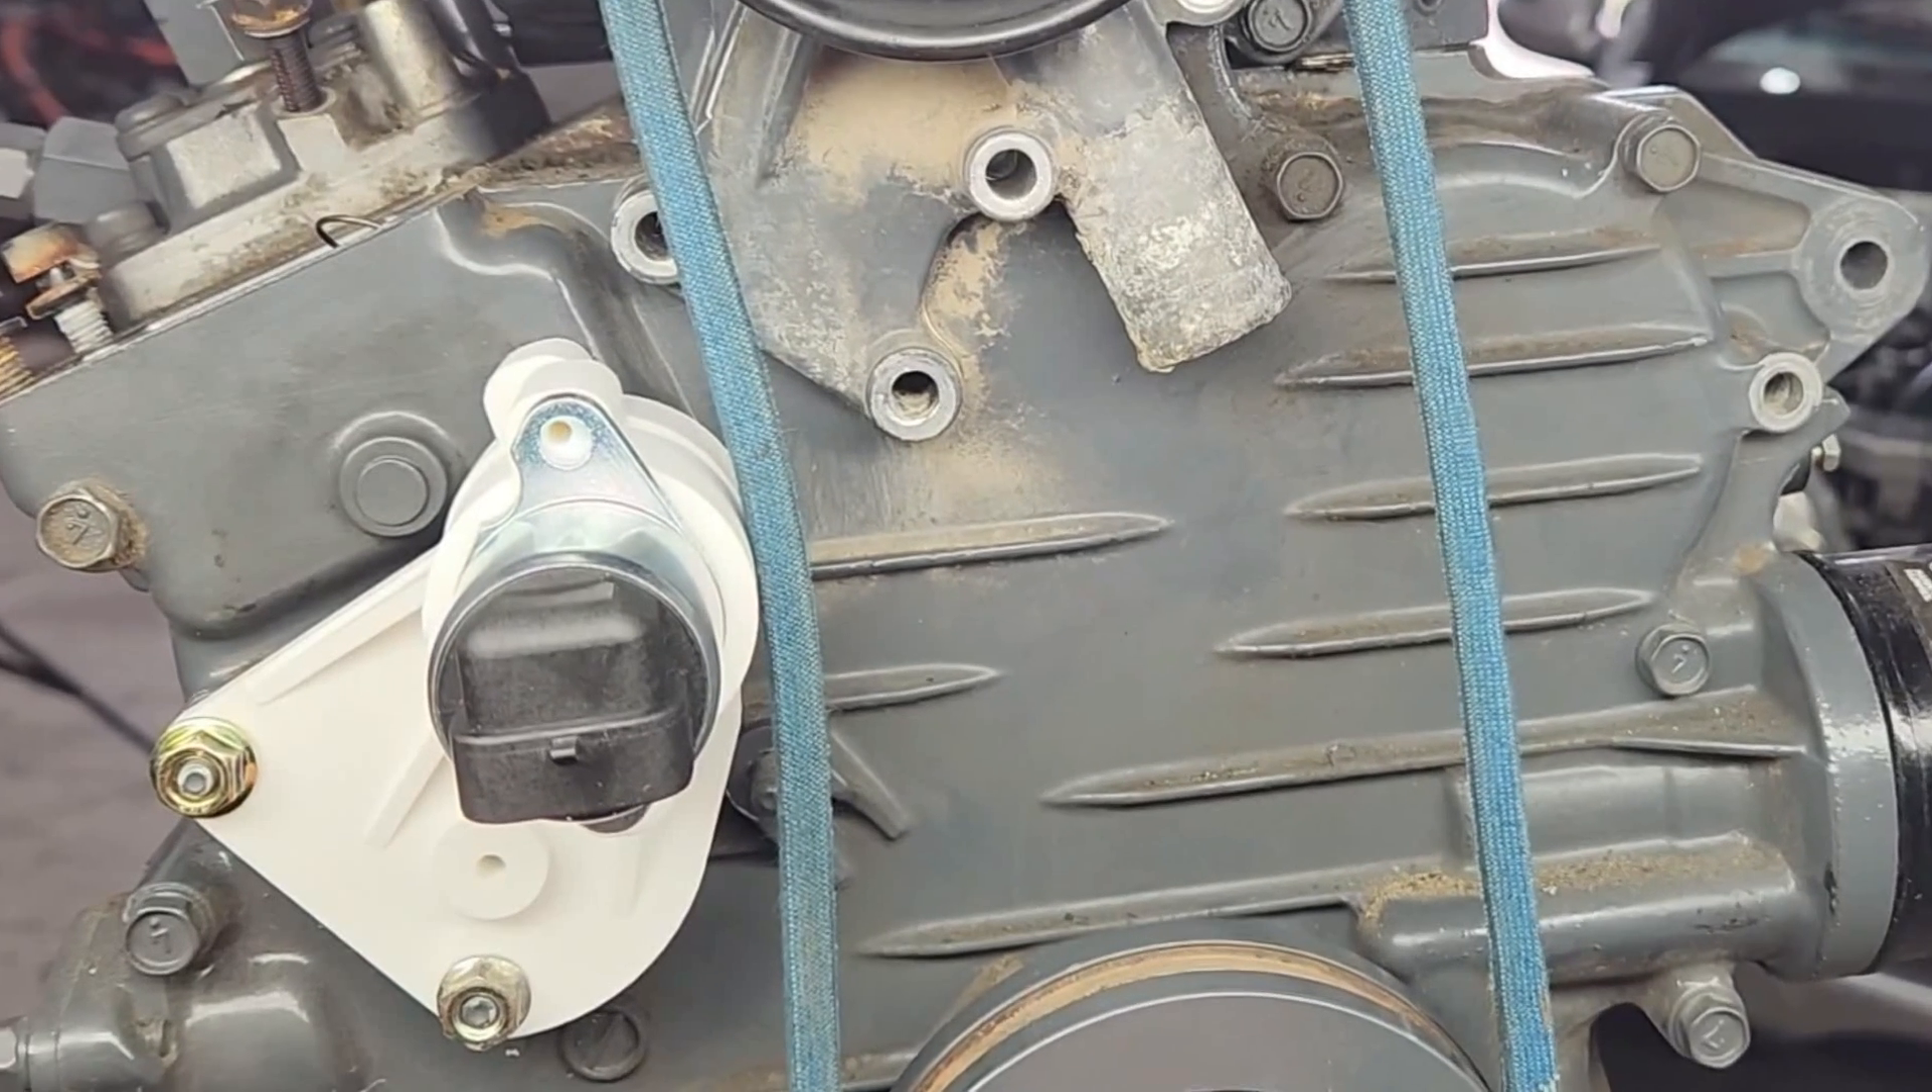So when the belt's installed, well, it rubs against the gizmo, and it ain't gonna work.